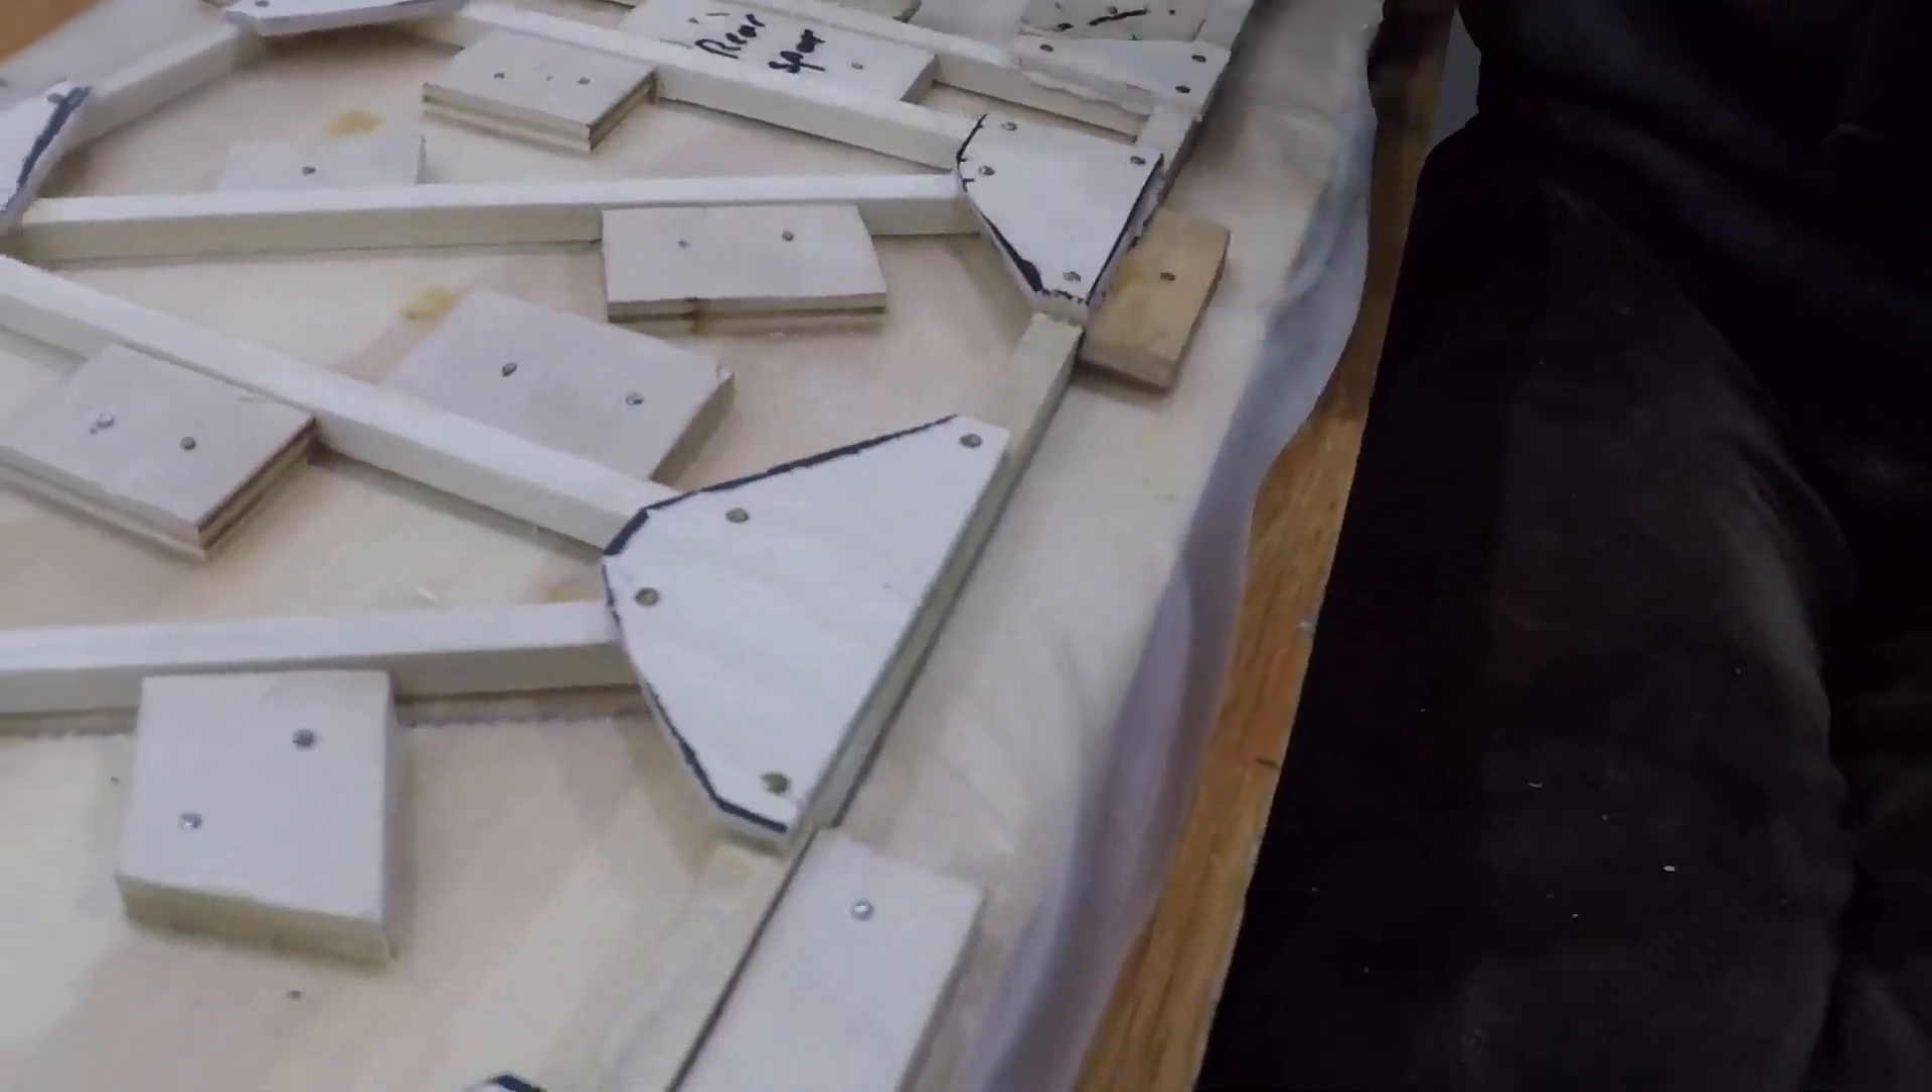So, Josh went through and we glued all these gusset plates in here, put a couple of nails in each one just to hold them.